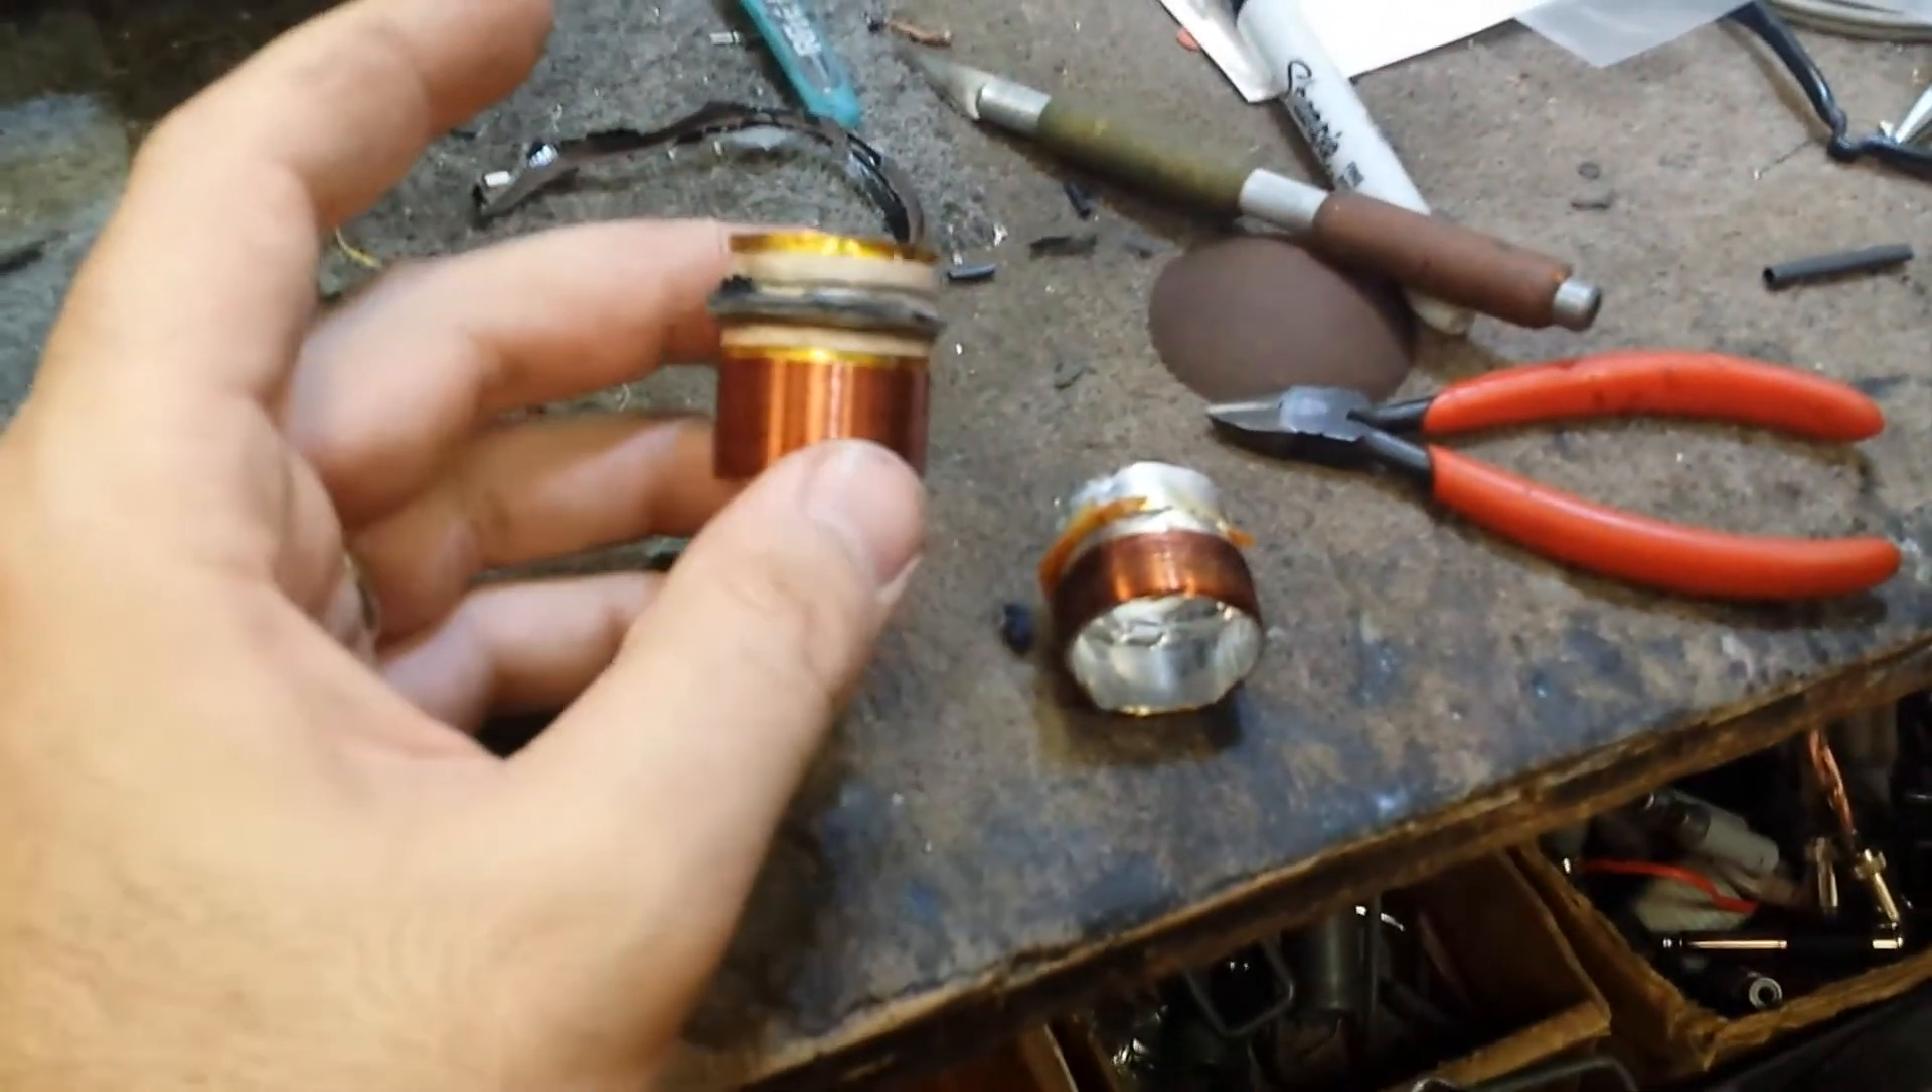The voice coils have been removed from each cone.